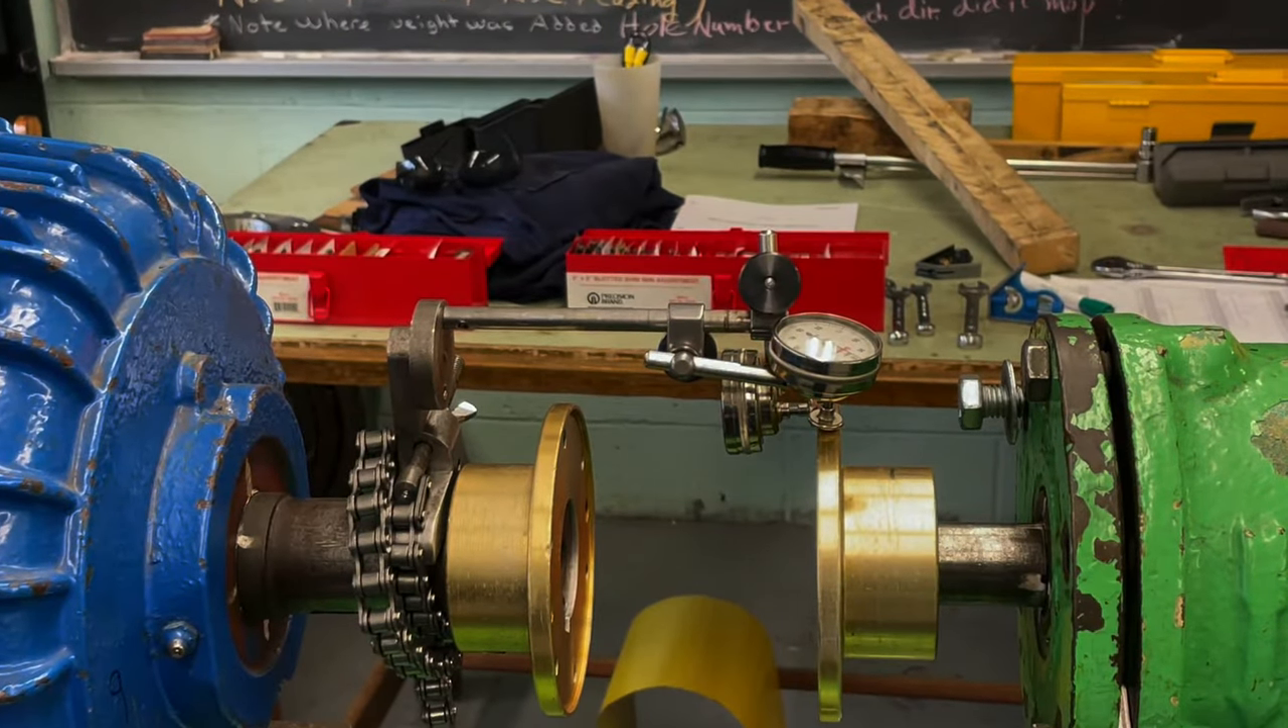Okay, so we're getting ready to do the alignment here, and we have our brackets now set up nicely. We have a rim and face set up.